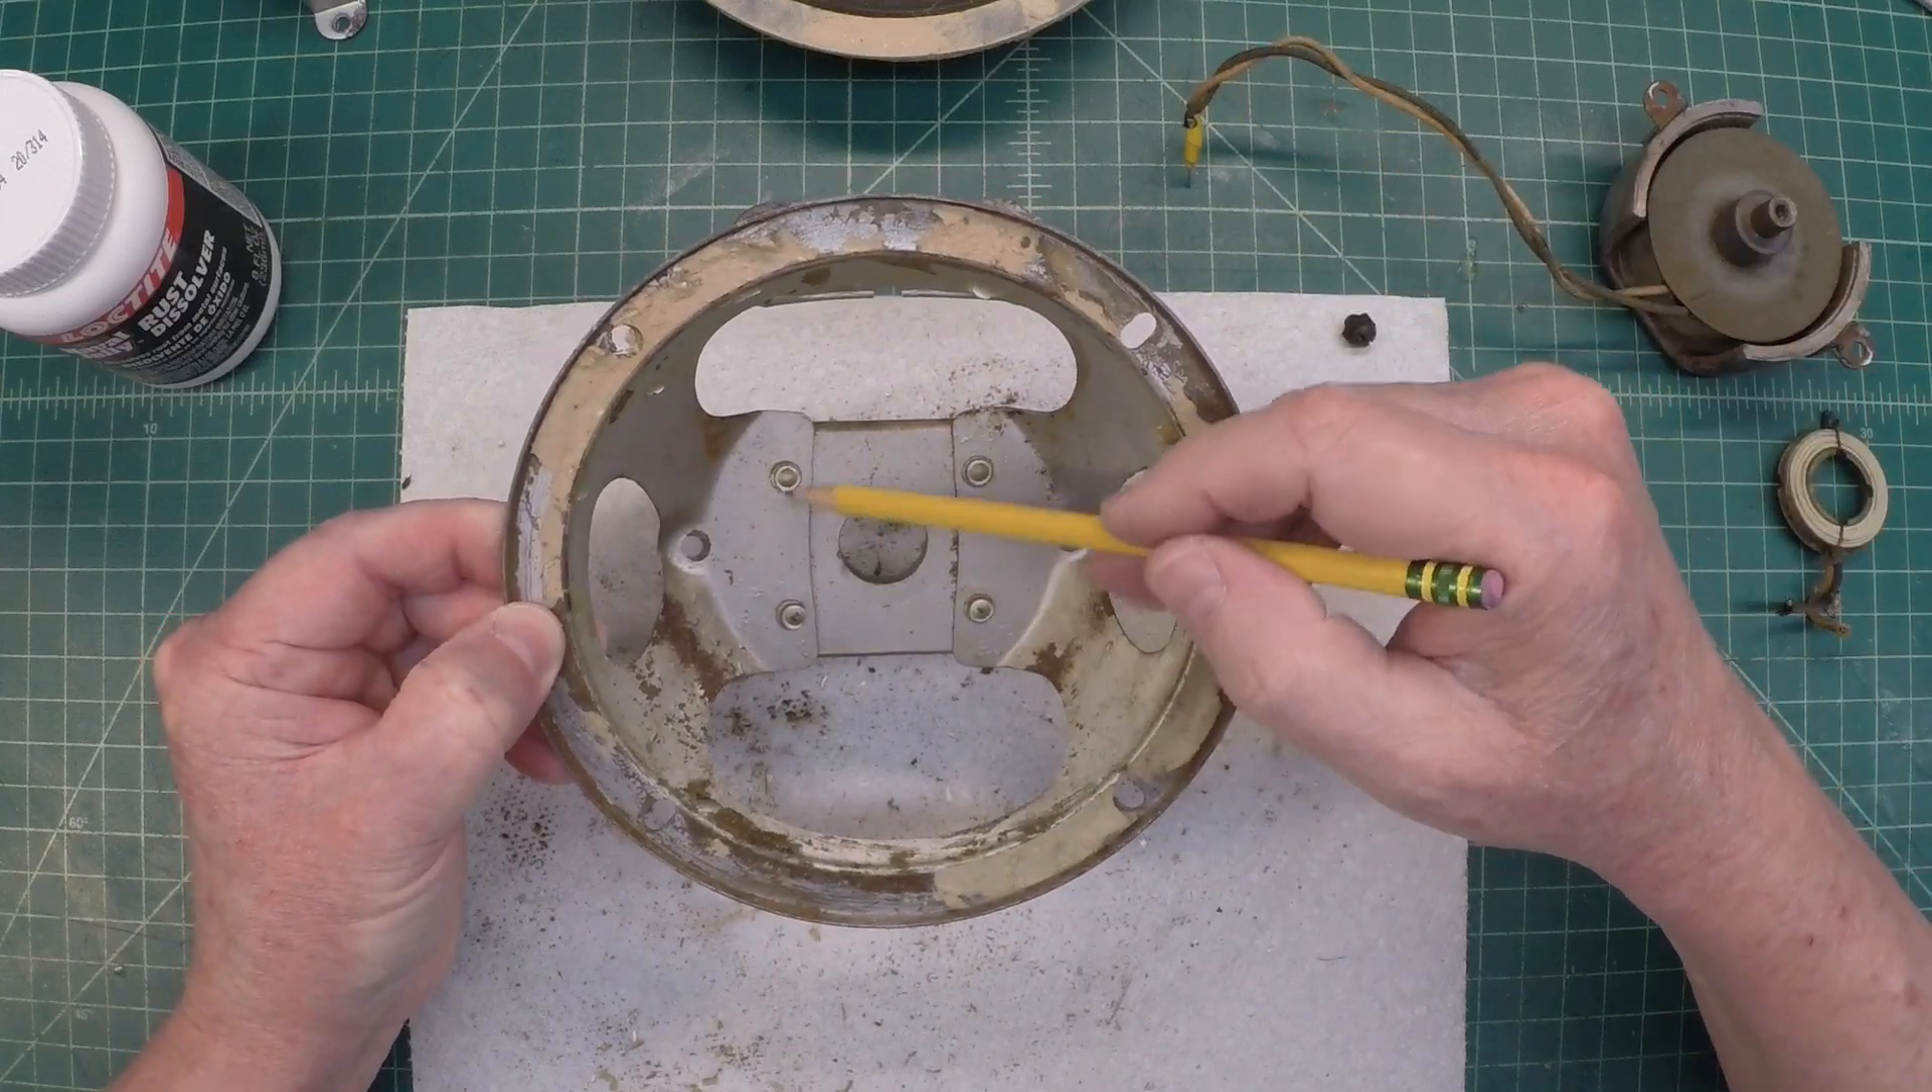This is the soft iron material right here. It's been attached to the frame itself by some pop rivets you can see.